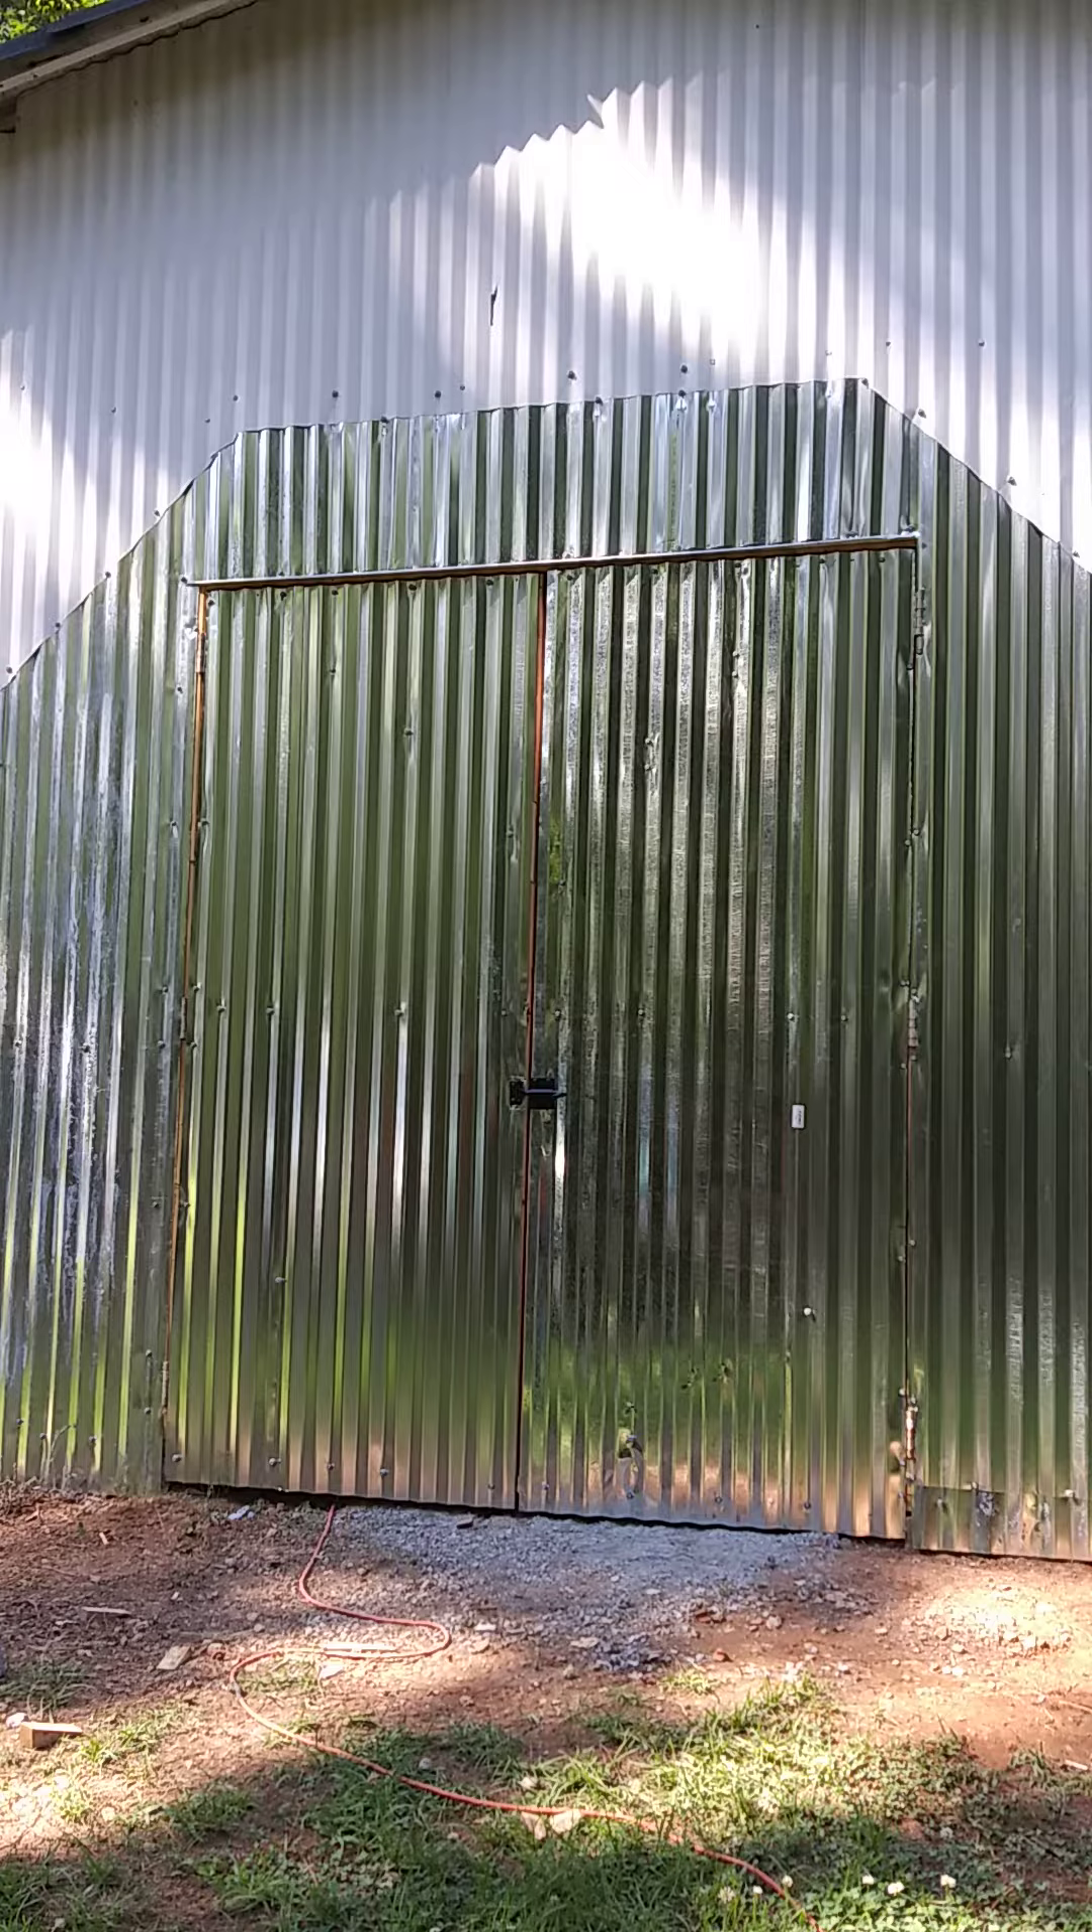Okay so uh this is the exterior view of the double doors it's all done.